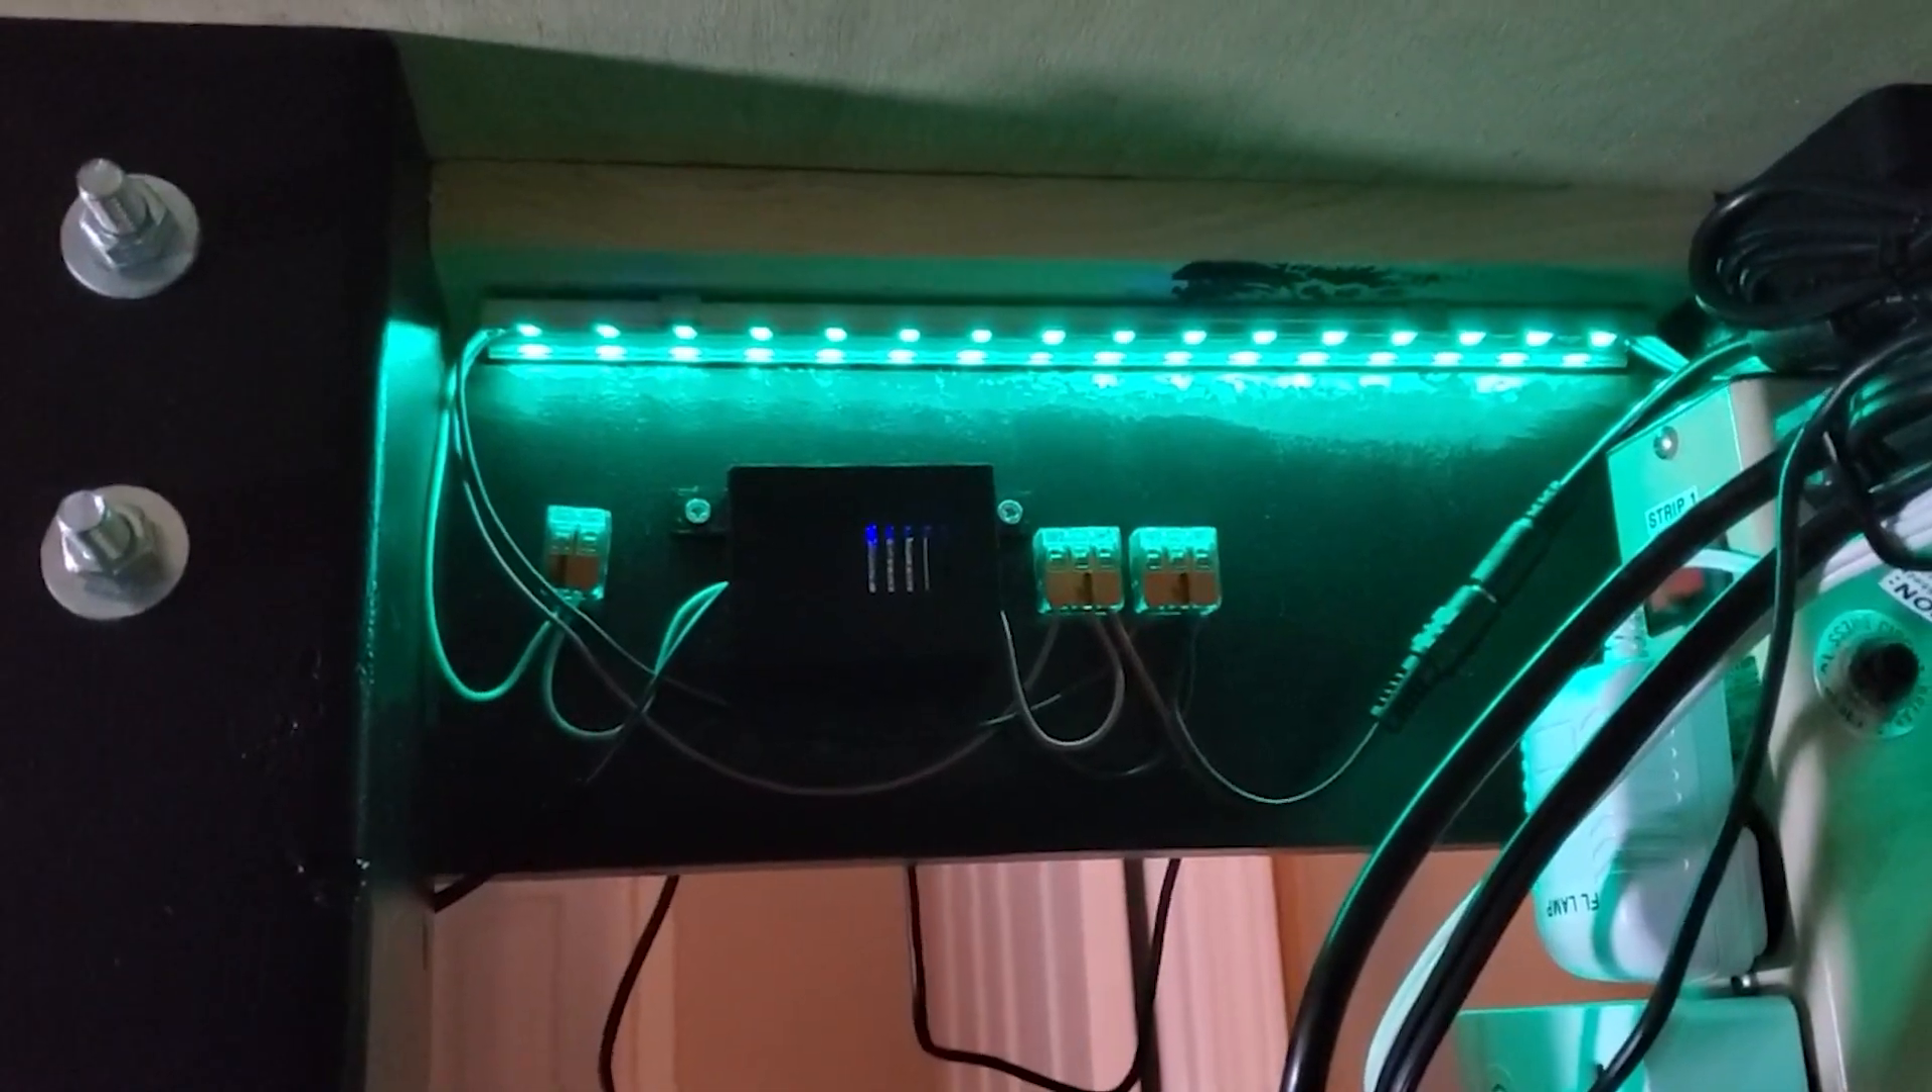Again, you can see the controller just mounted.